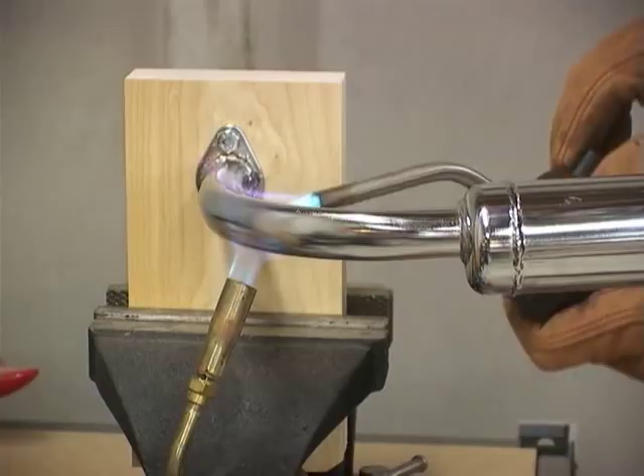So I made this jig, clamped it into my vise, bolted the muffler to it.